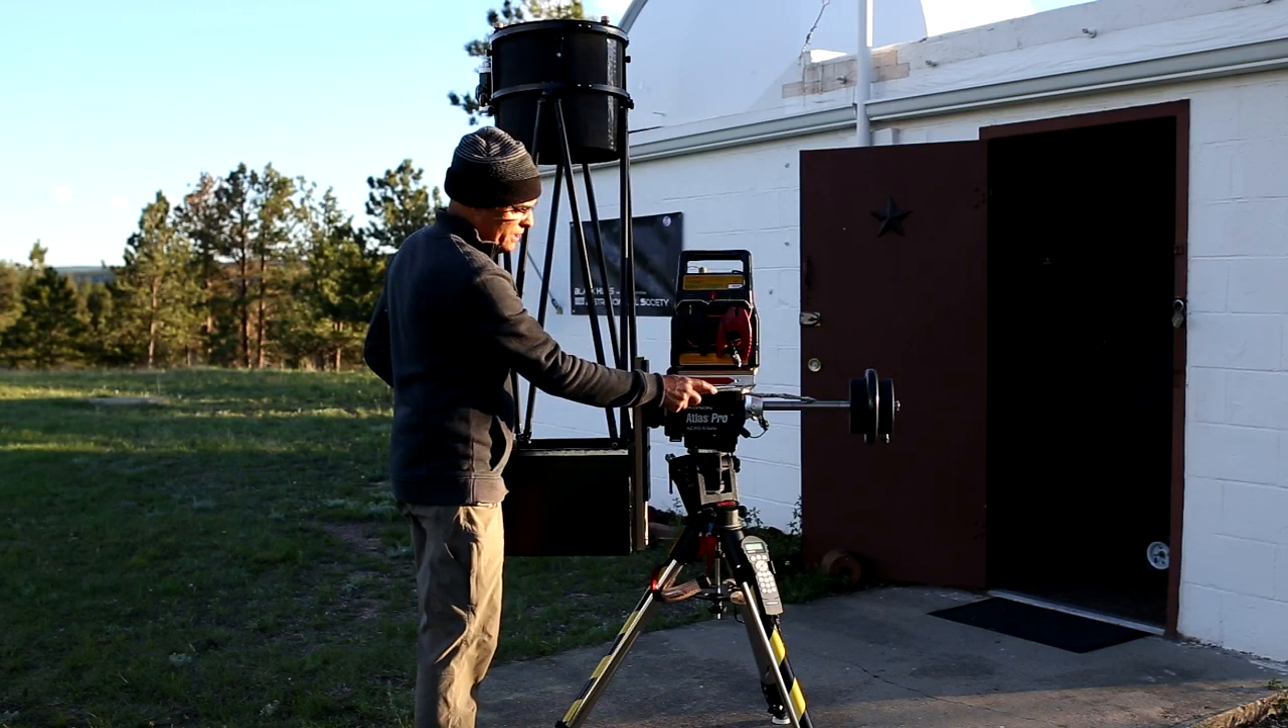As far as the counterweights go, I went ahead and put the extension on the bar here that it comes with and added a 10 pound counterweight.